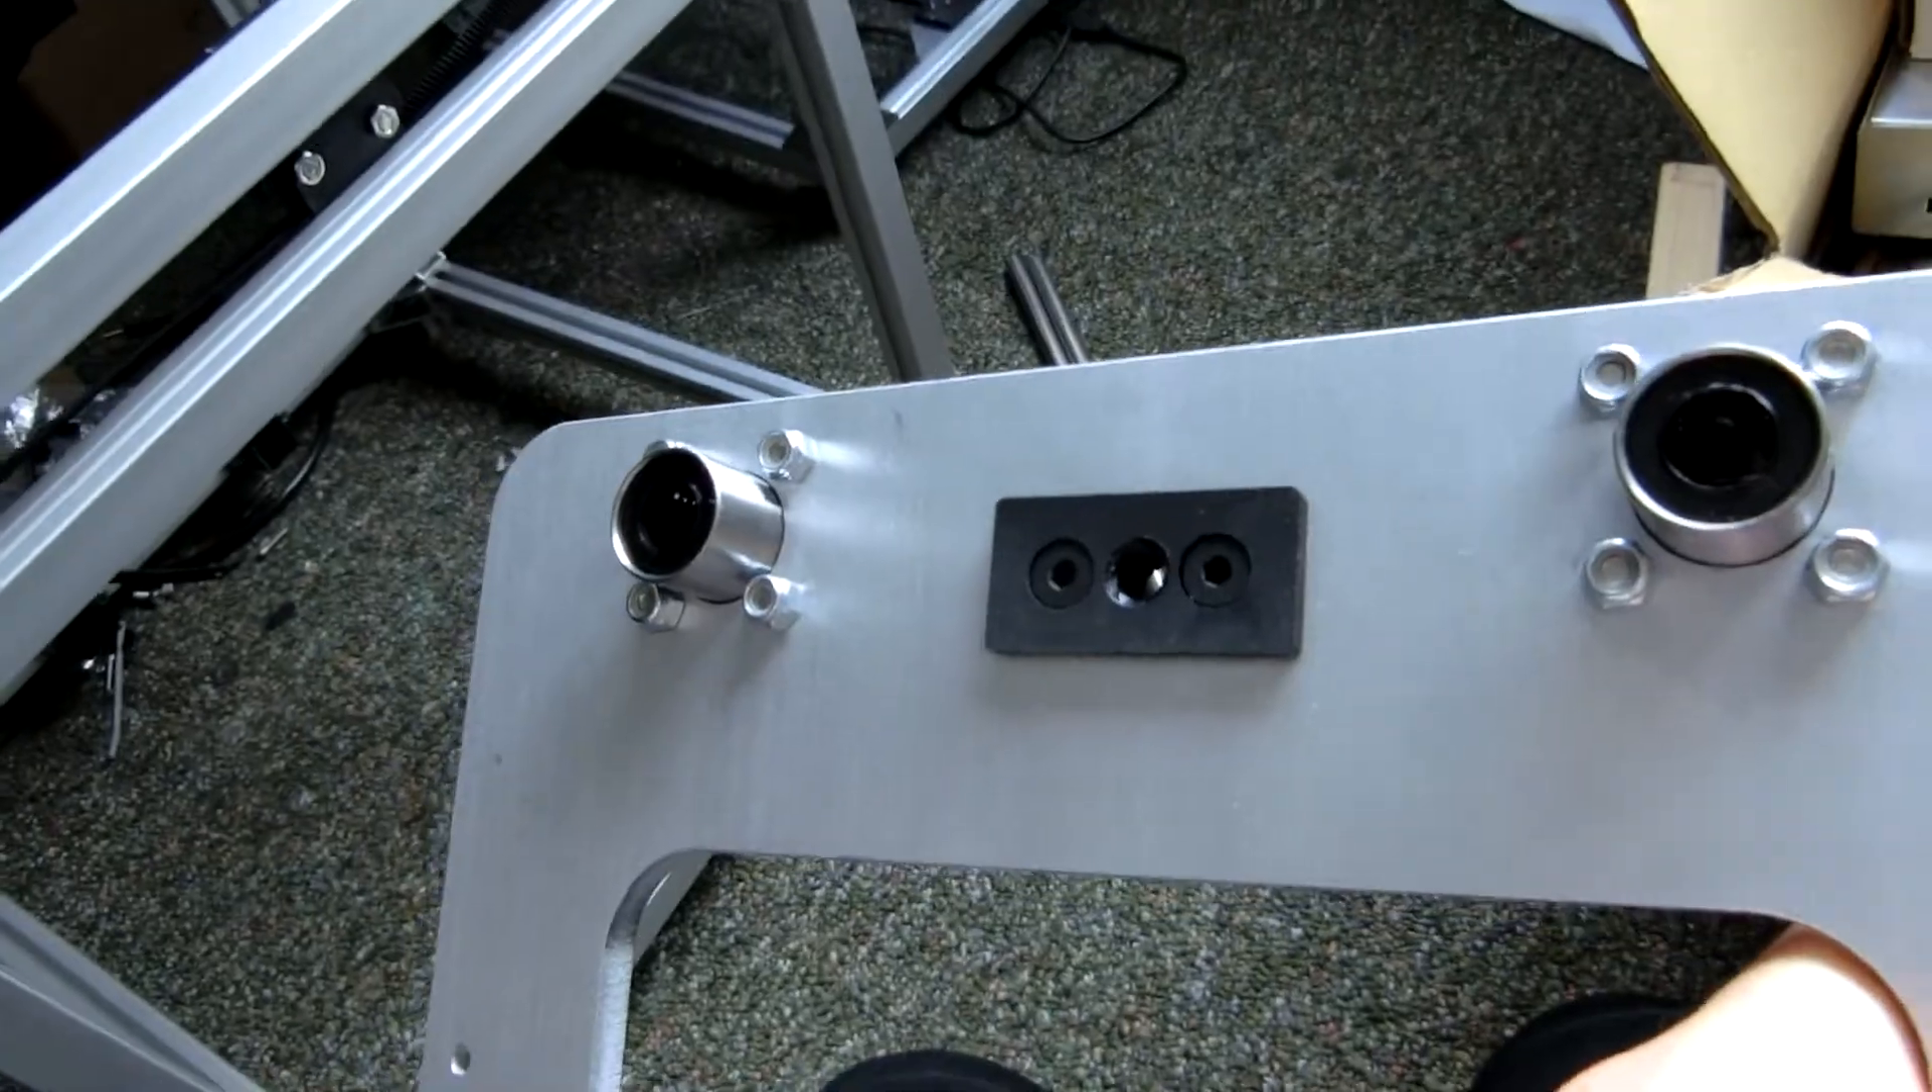So, I've got these linear bearings on. I've got them bolted on.